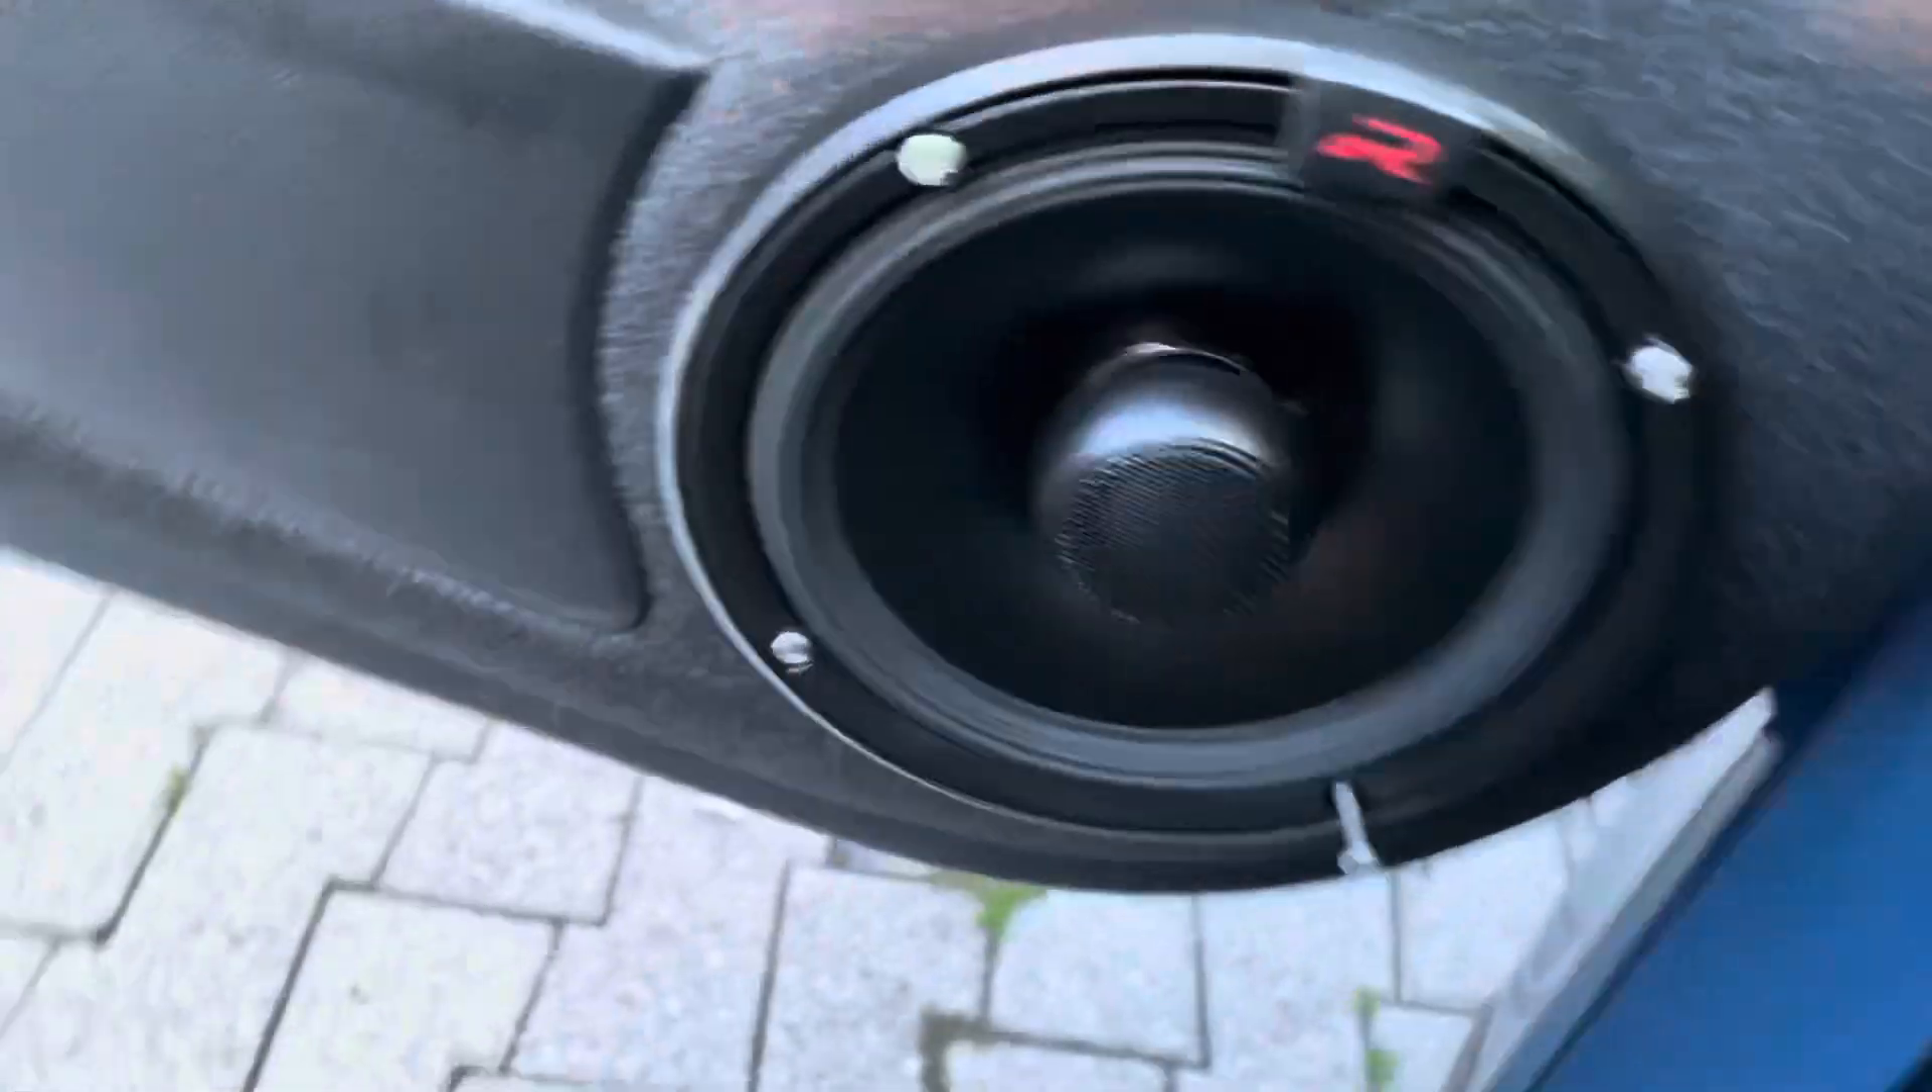Okay so i forgot to put the speaker grill on.